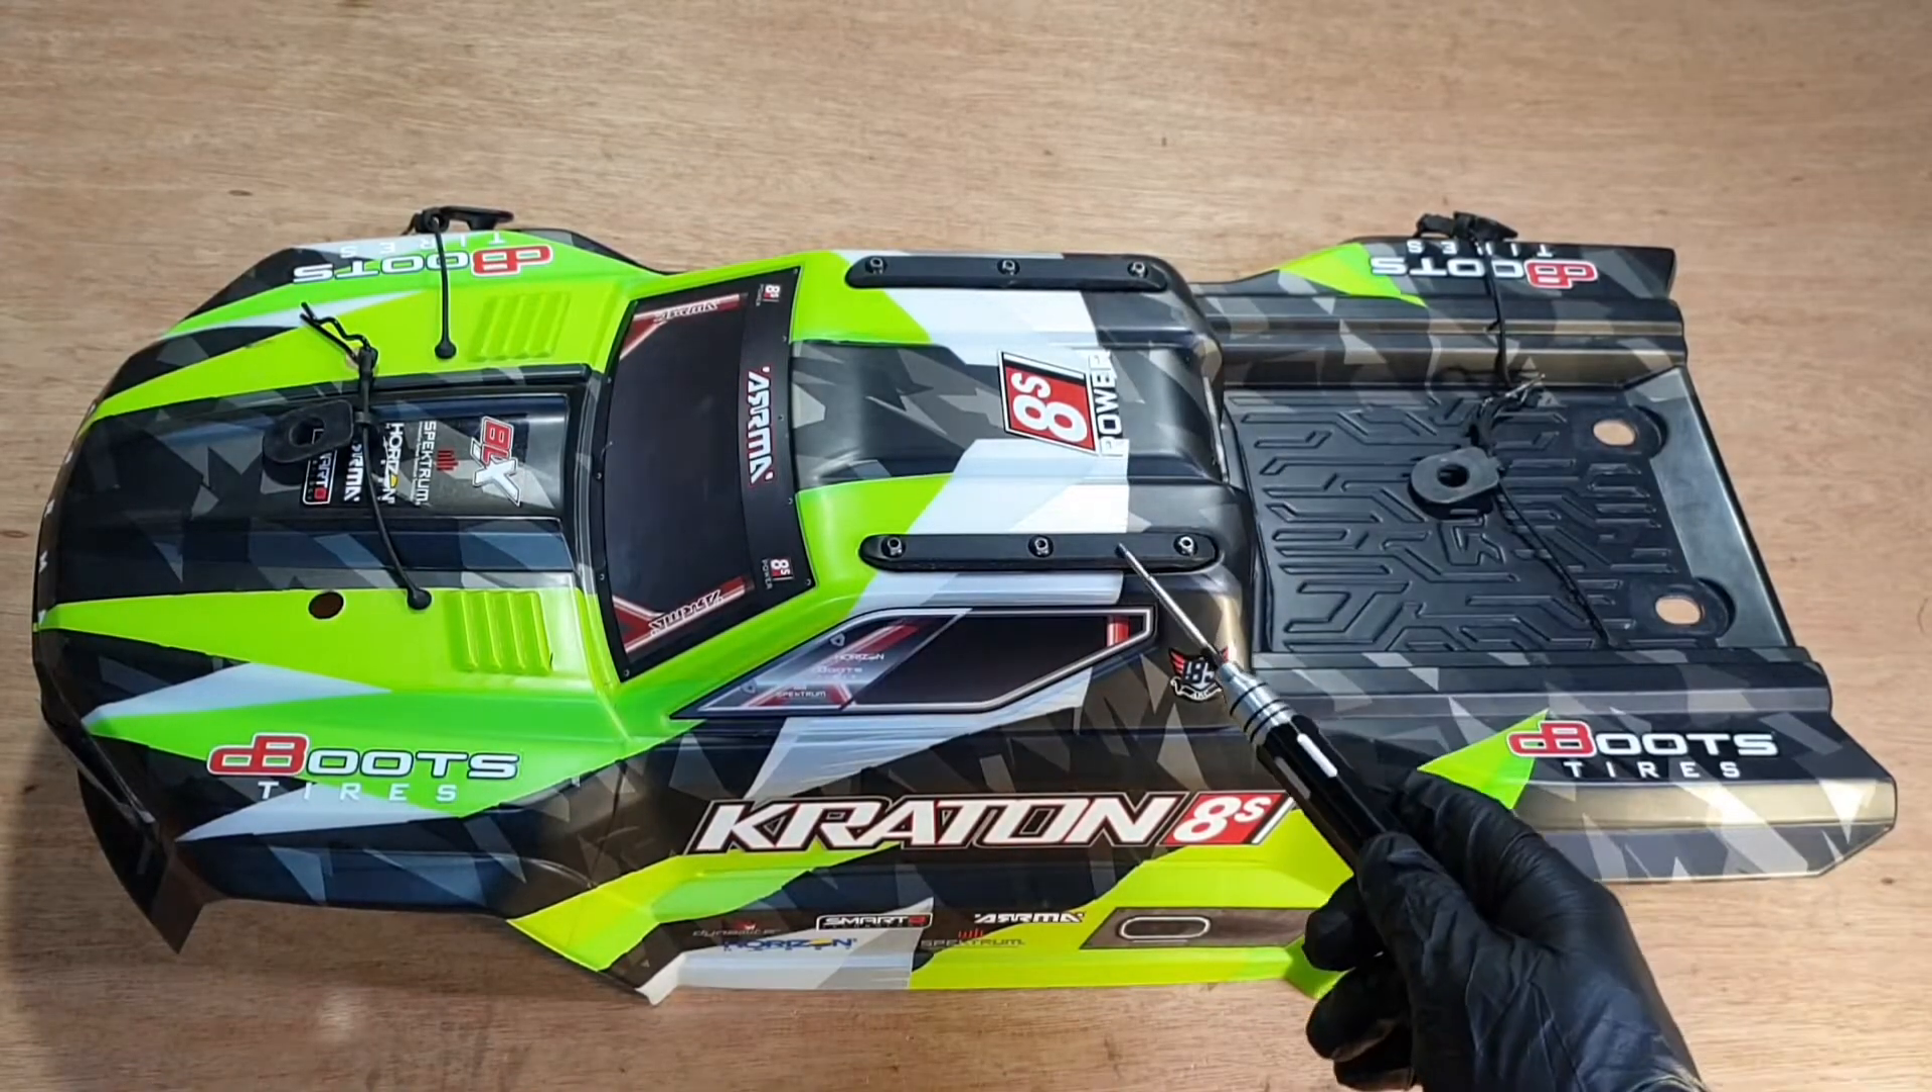Okay so we've got the body off now.